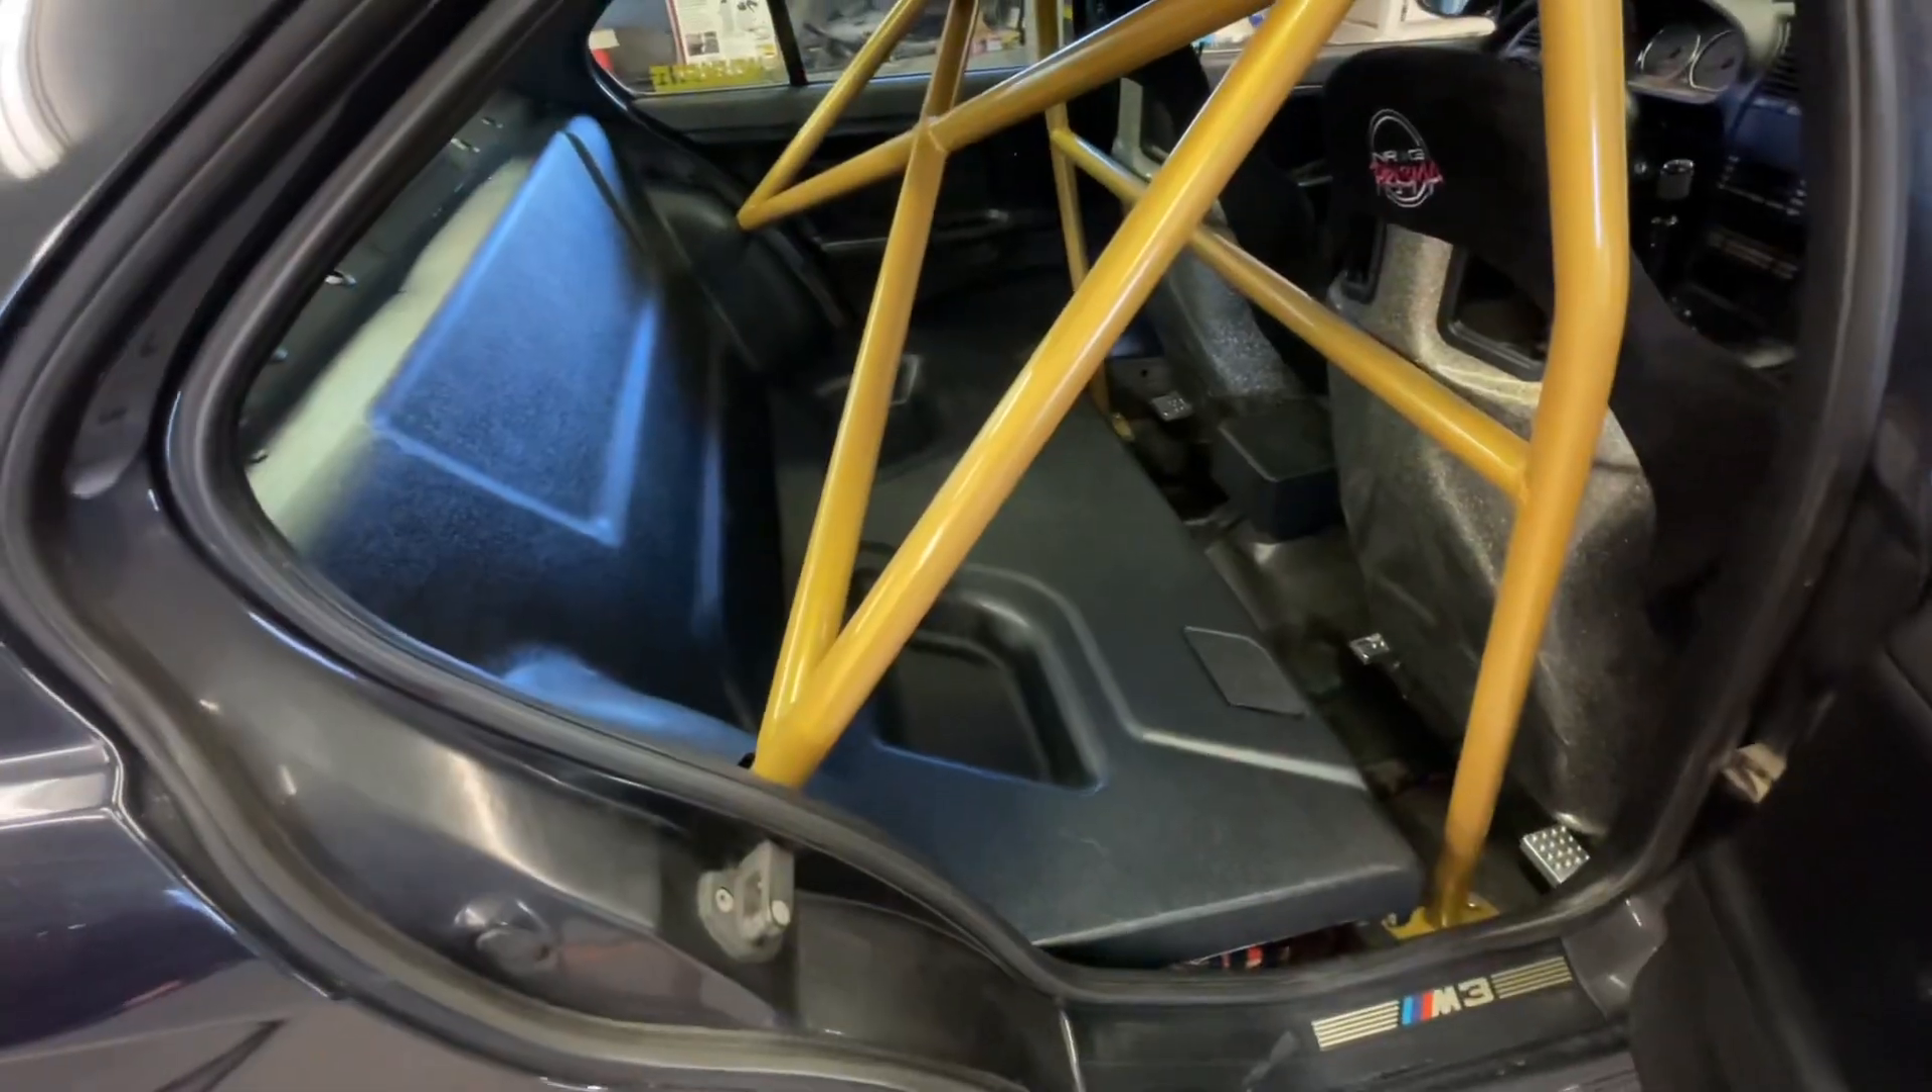Cage went in kind of difficult, but she's in.